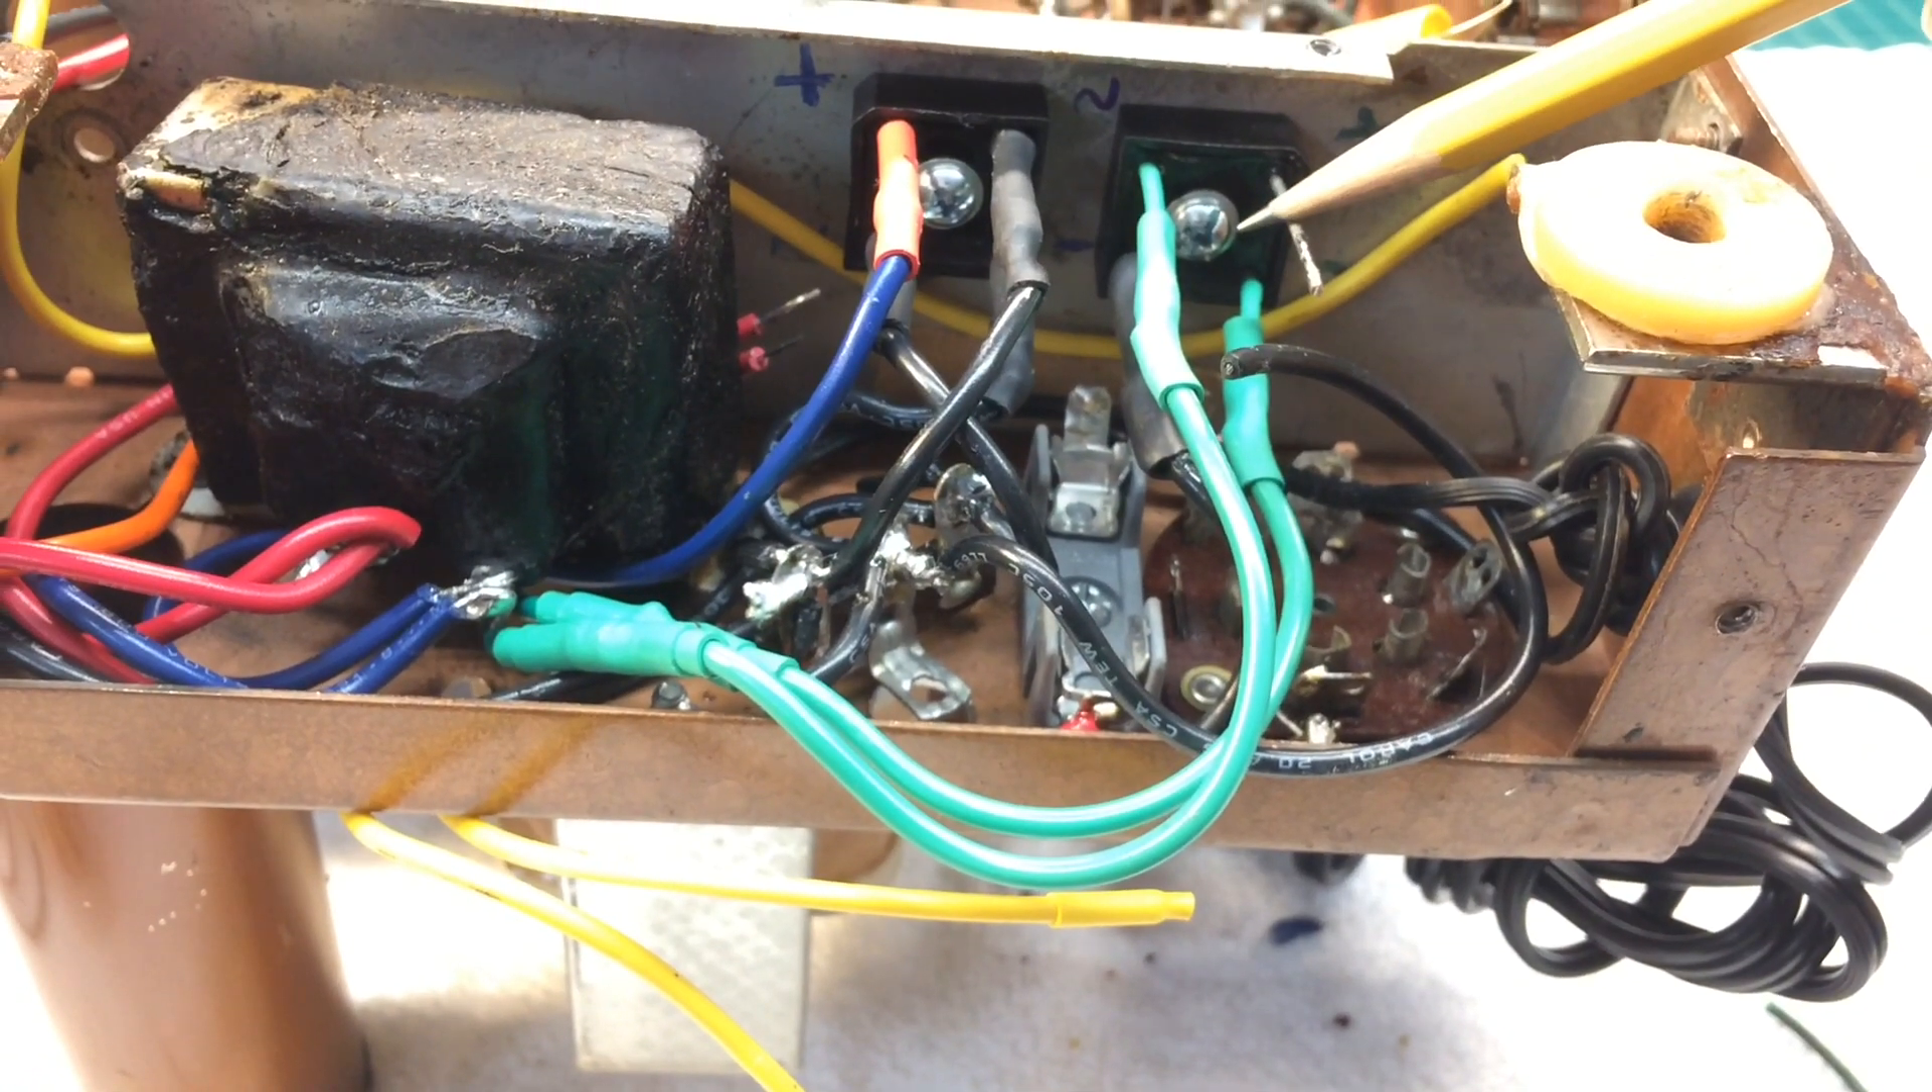You can see the full wave bridge rectifier mounted here.